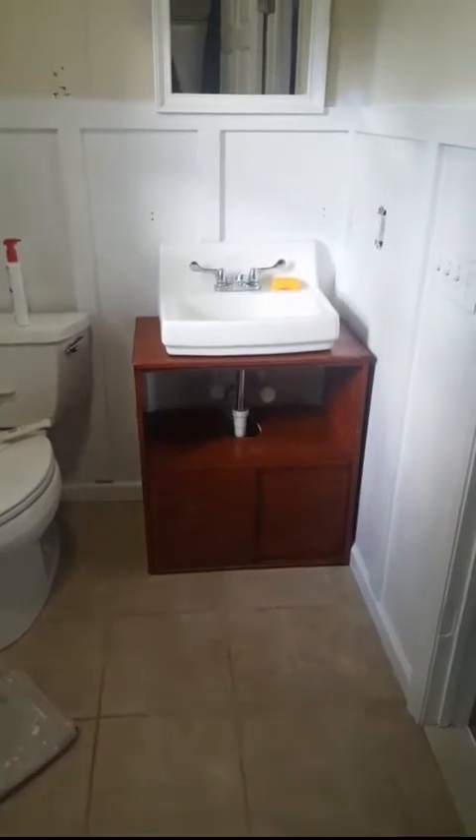Oh okay so I got the cabinet cut and fit into place.